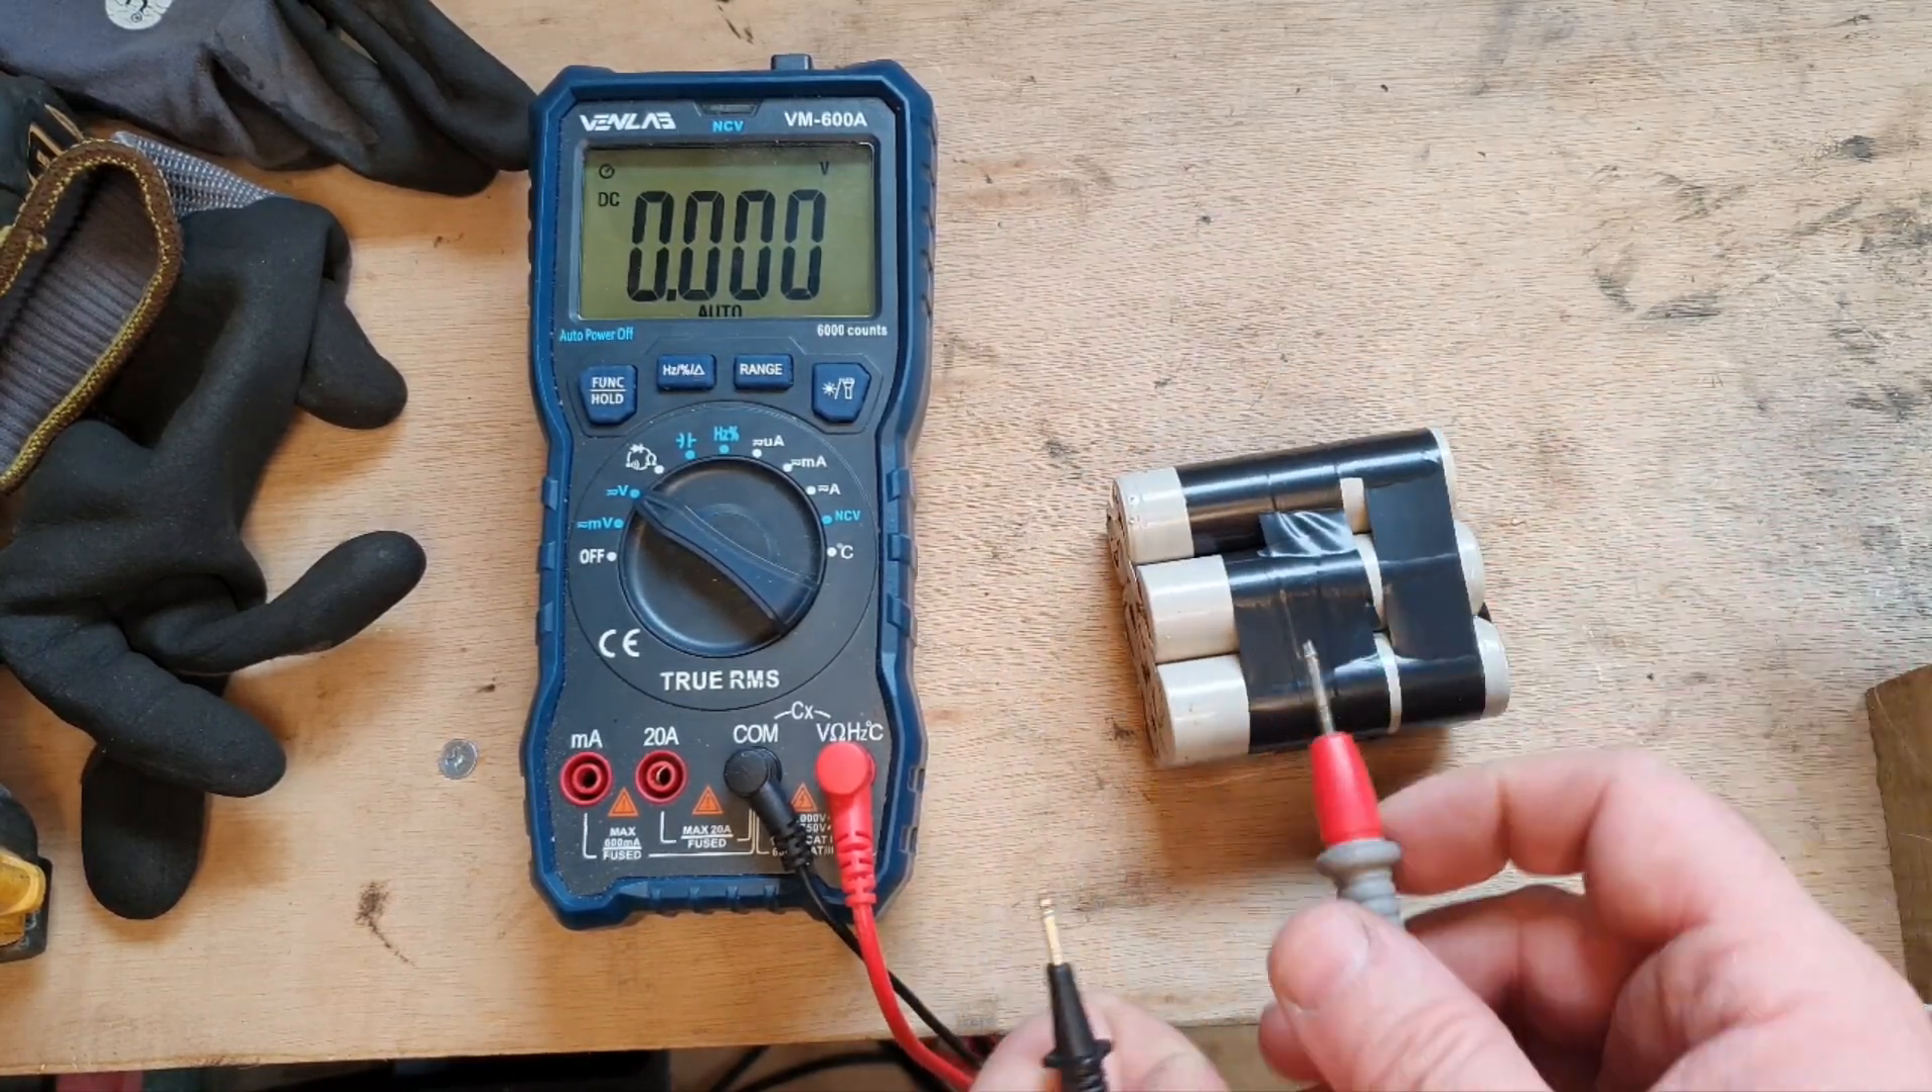Right here we have our fully assembled 6 amp hour 12 volt pack.